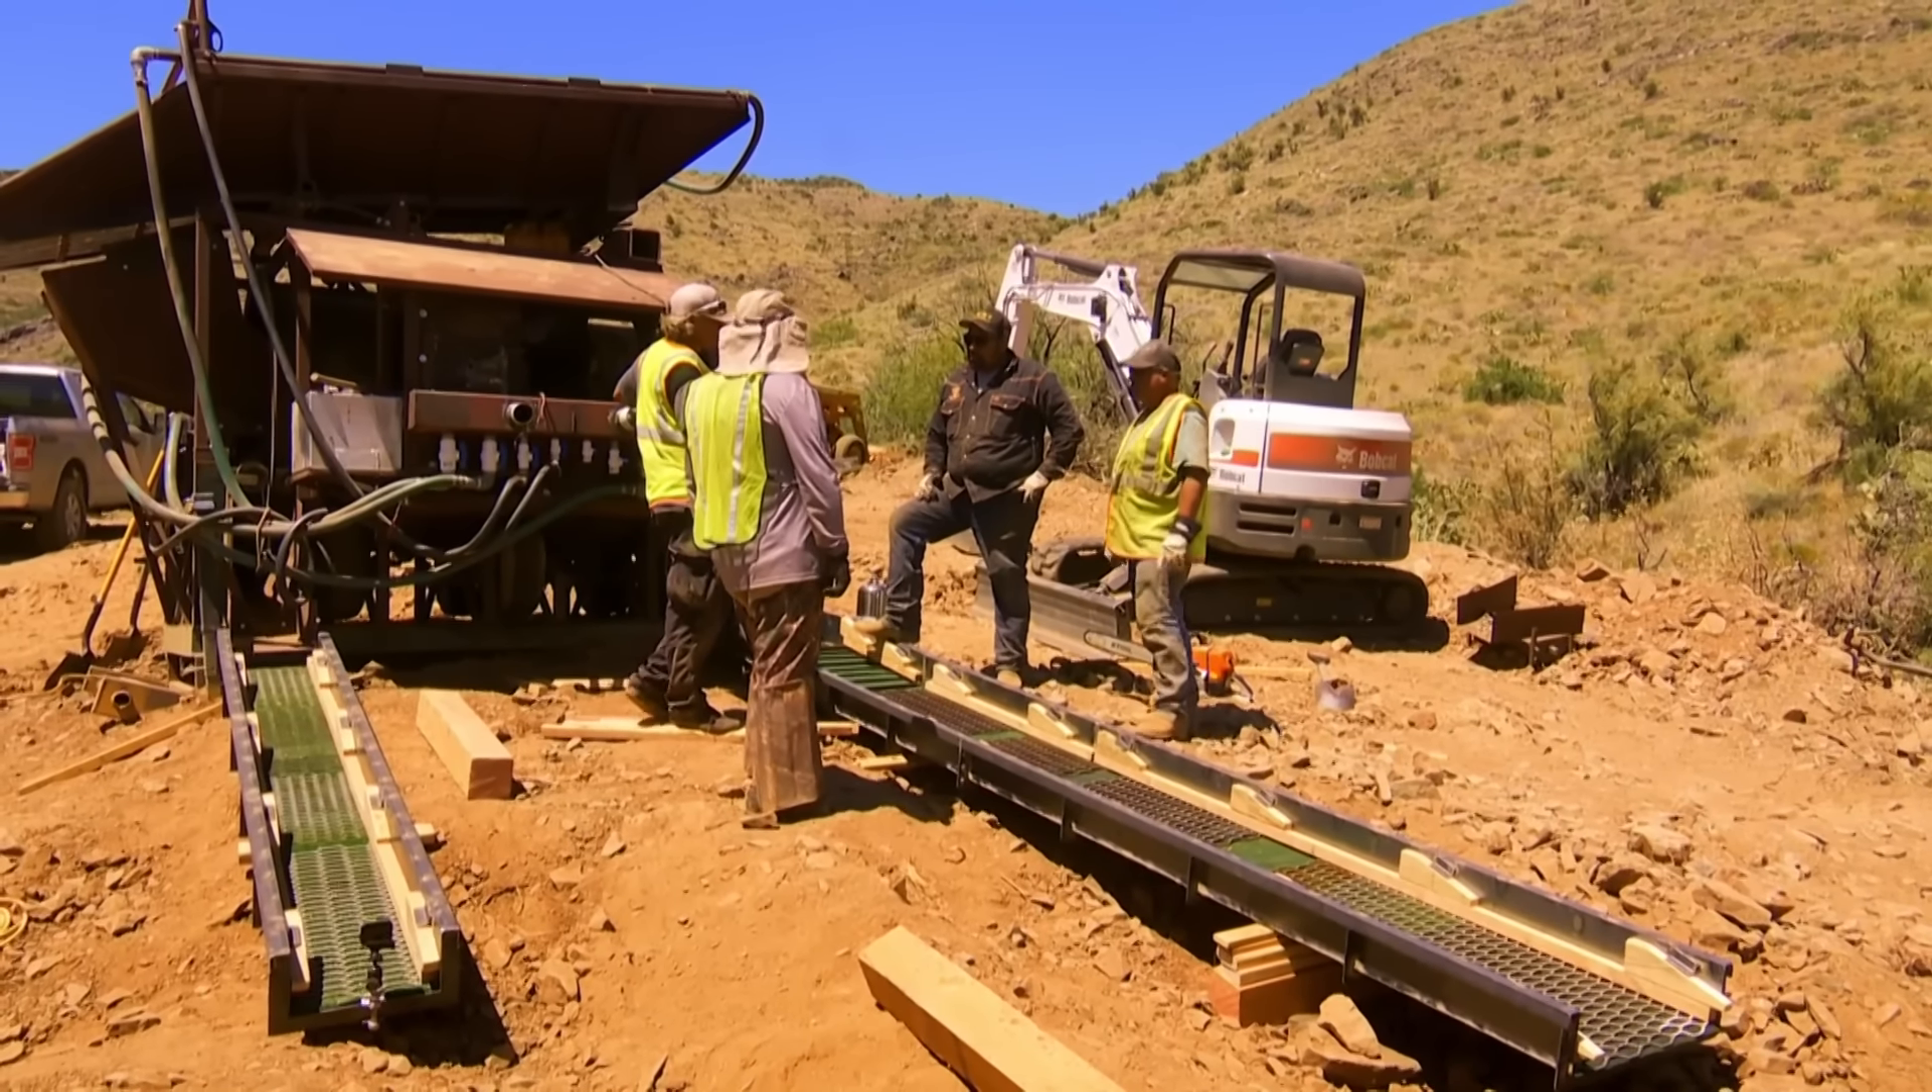Well, guys, your sluices are in. They're carpeted up, and they're ready to catch gold.